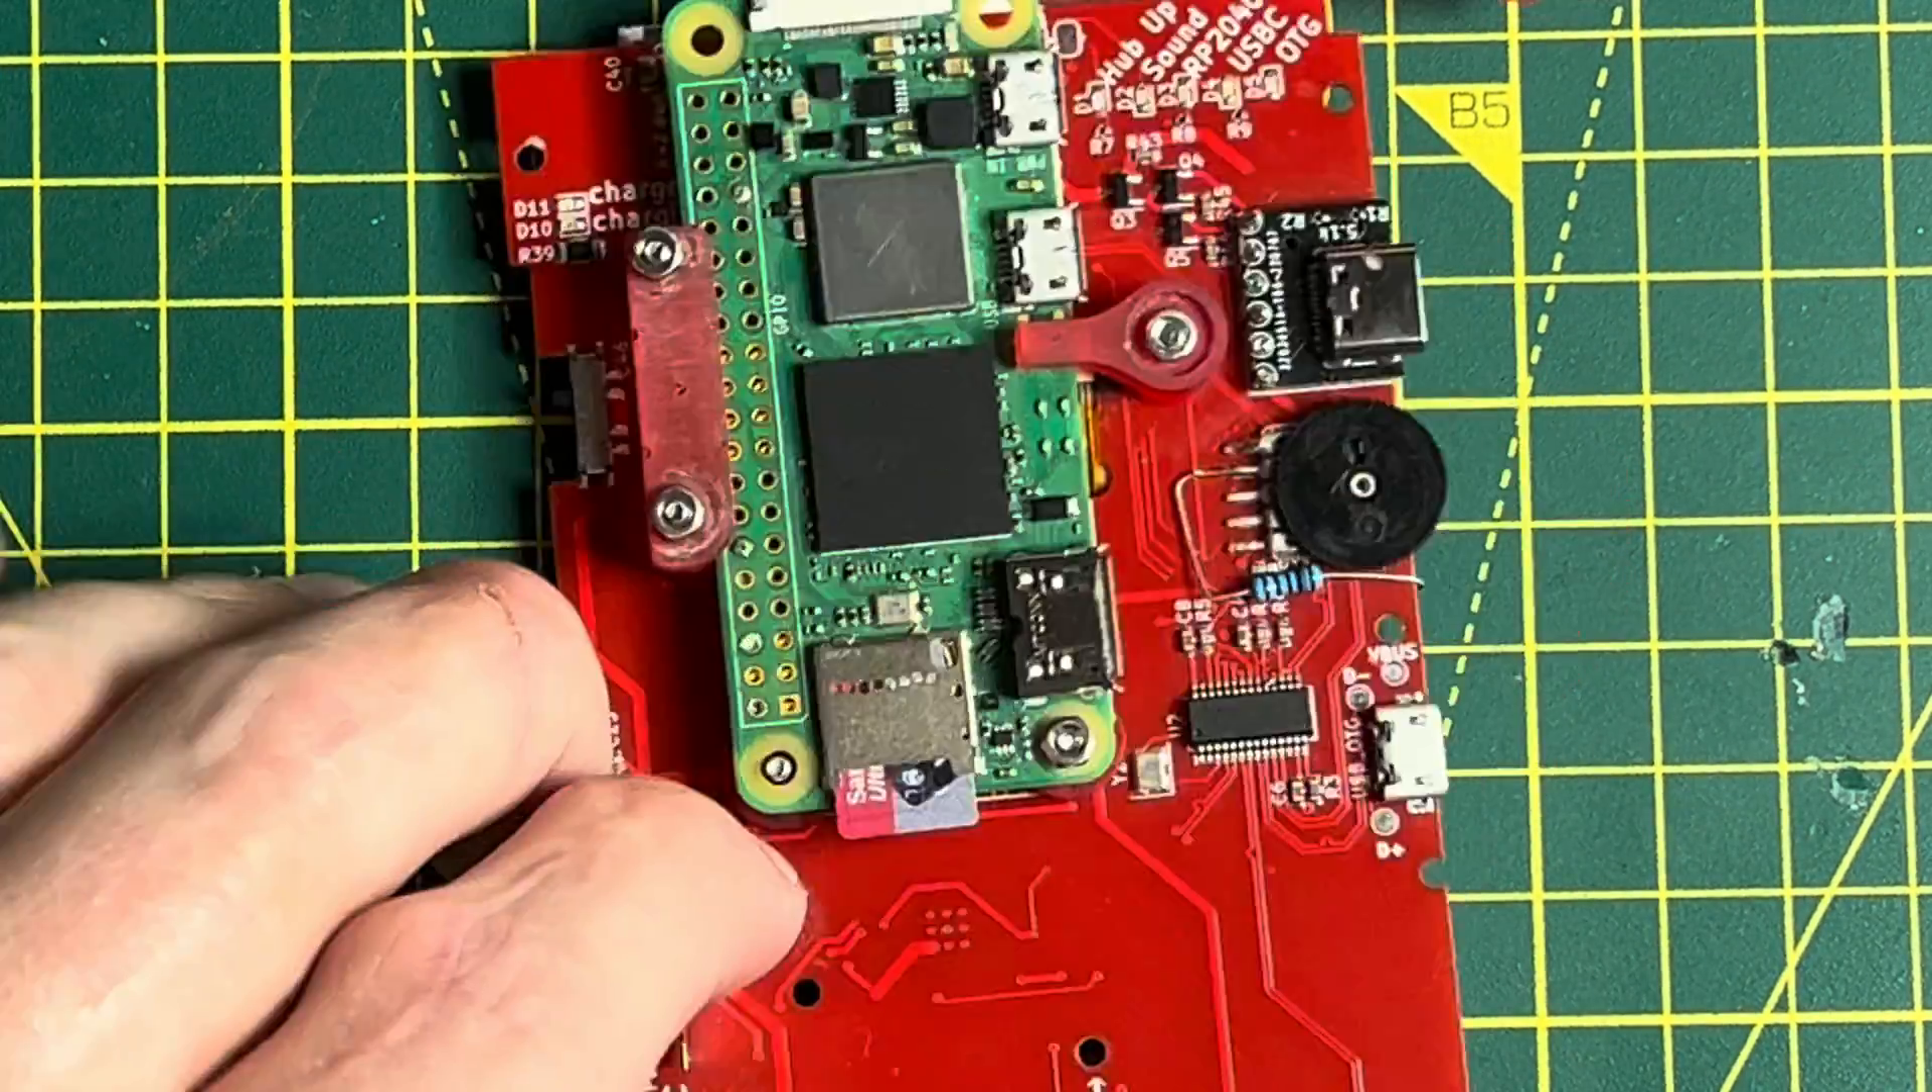Without doing any soldering, we've made a mechanical connection between my motherboard and the Raspberry Pi Zero.